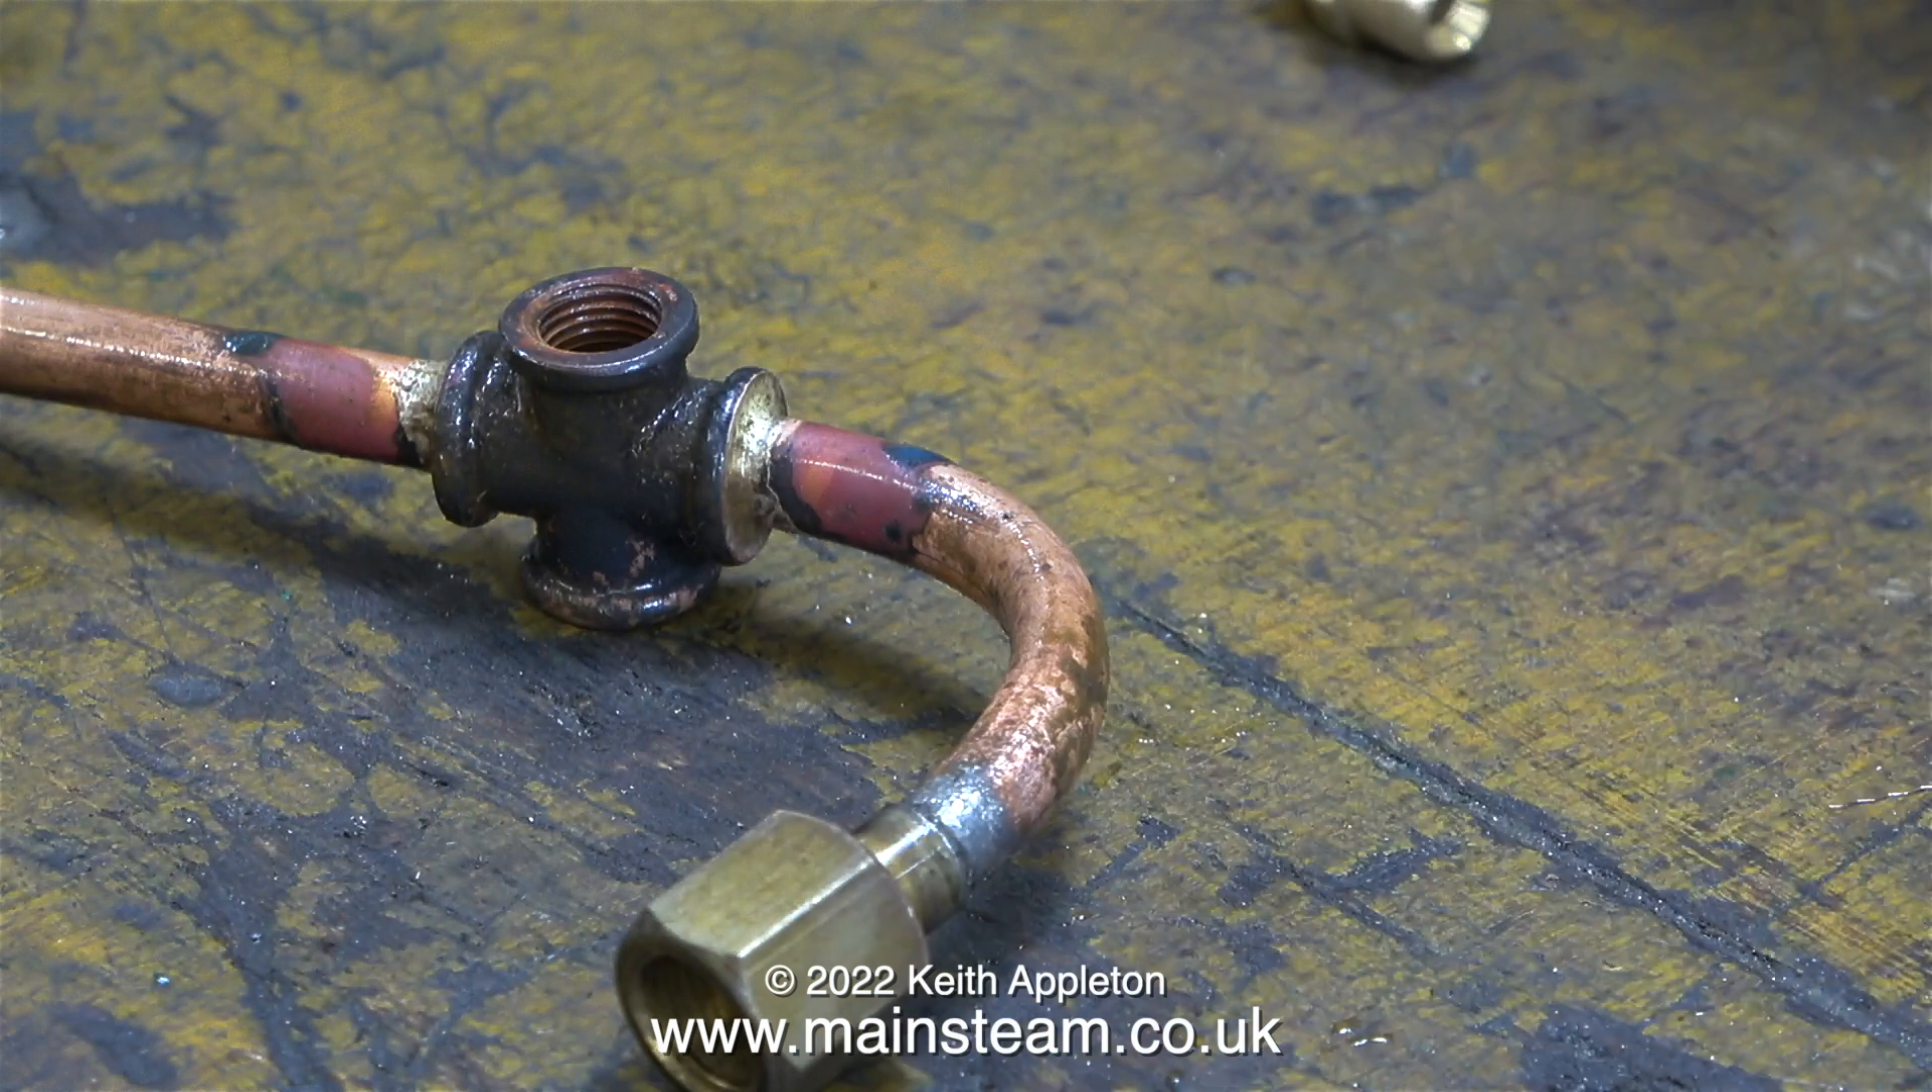After silver soldering the part onto the pipe in the outer part of the workshop, this is what the pipe and the fitting look like and shortly after filming this I dropped the whole thing into my acid bath.